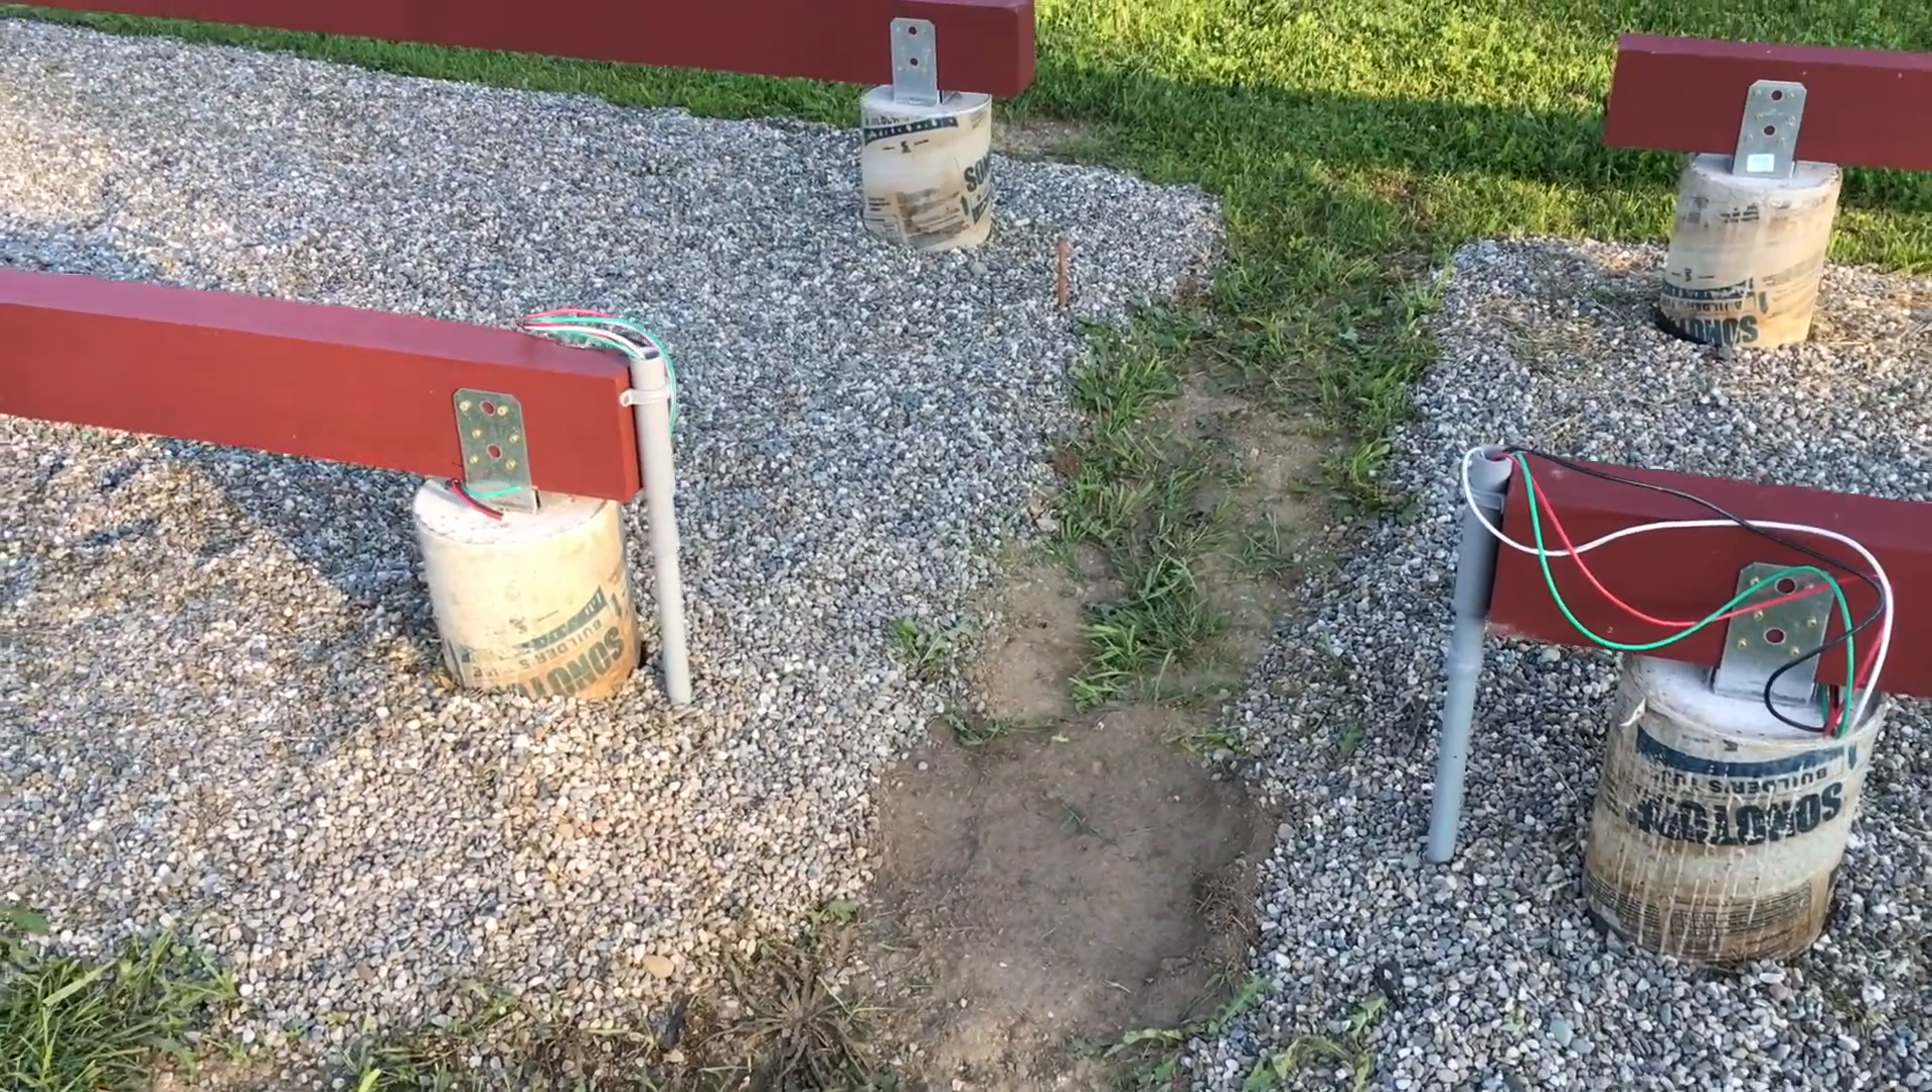So you can see still have to put the flexible conduit on.